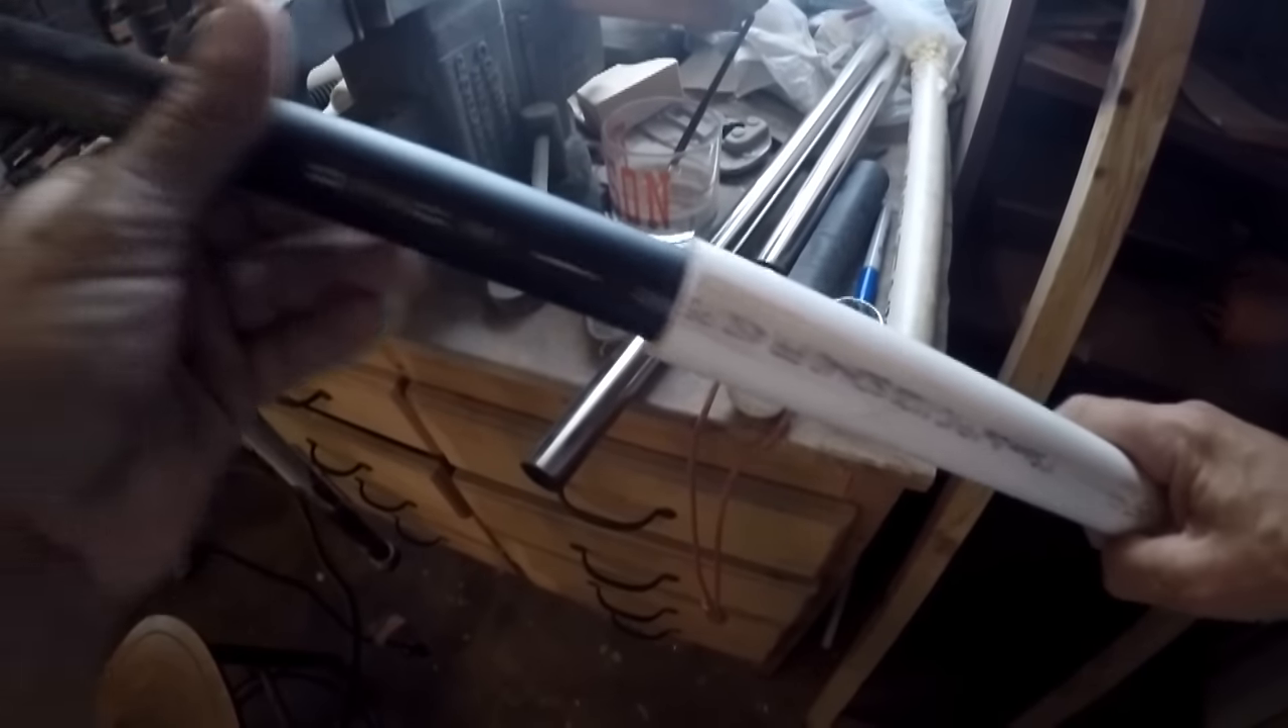And if you look there, this polyethylene pipe, this three quarter fits inside that one inch really nice.